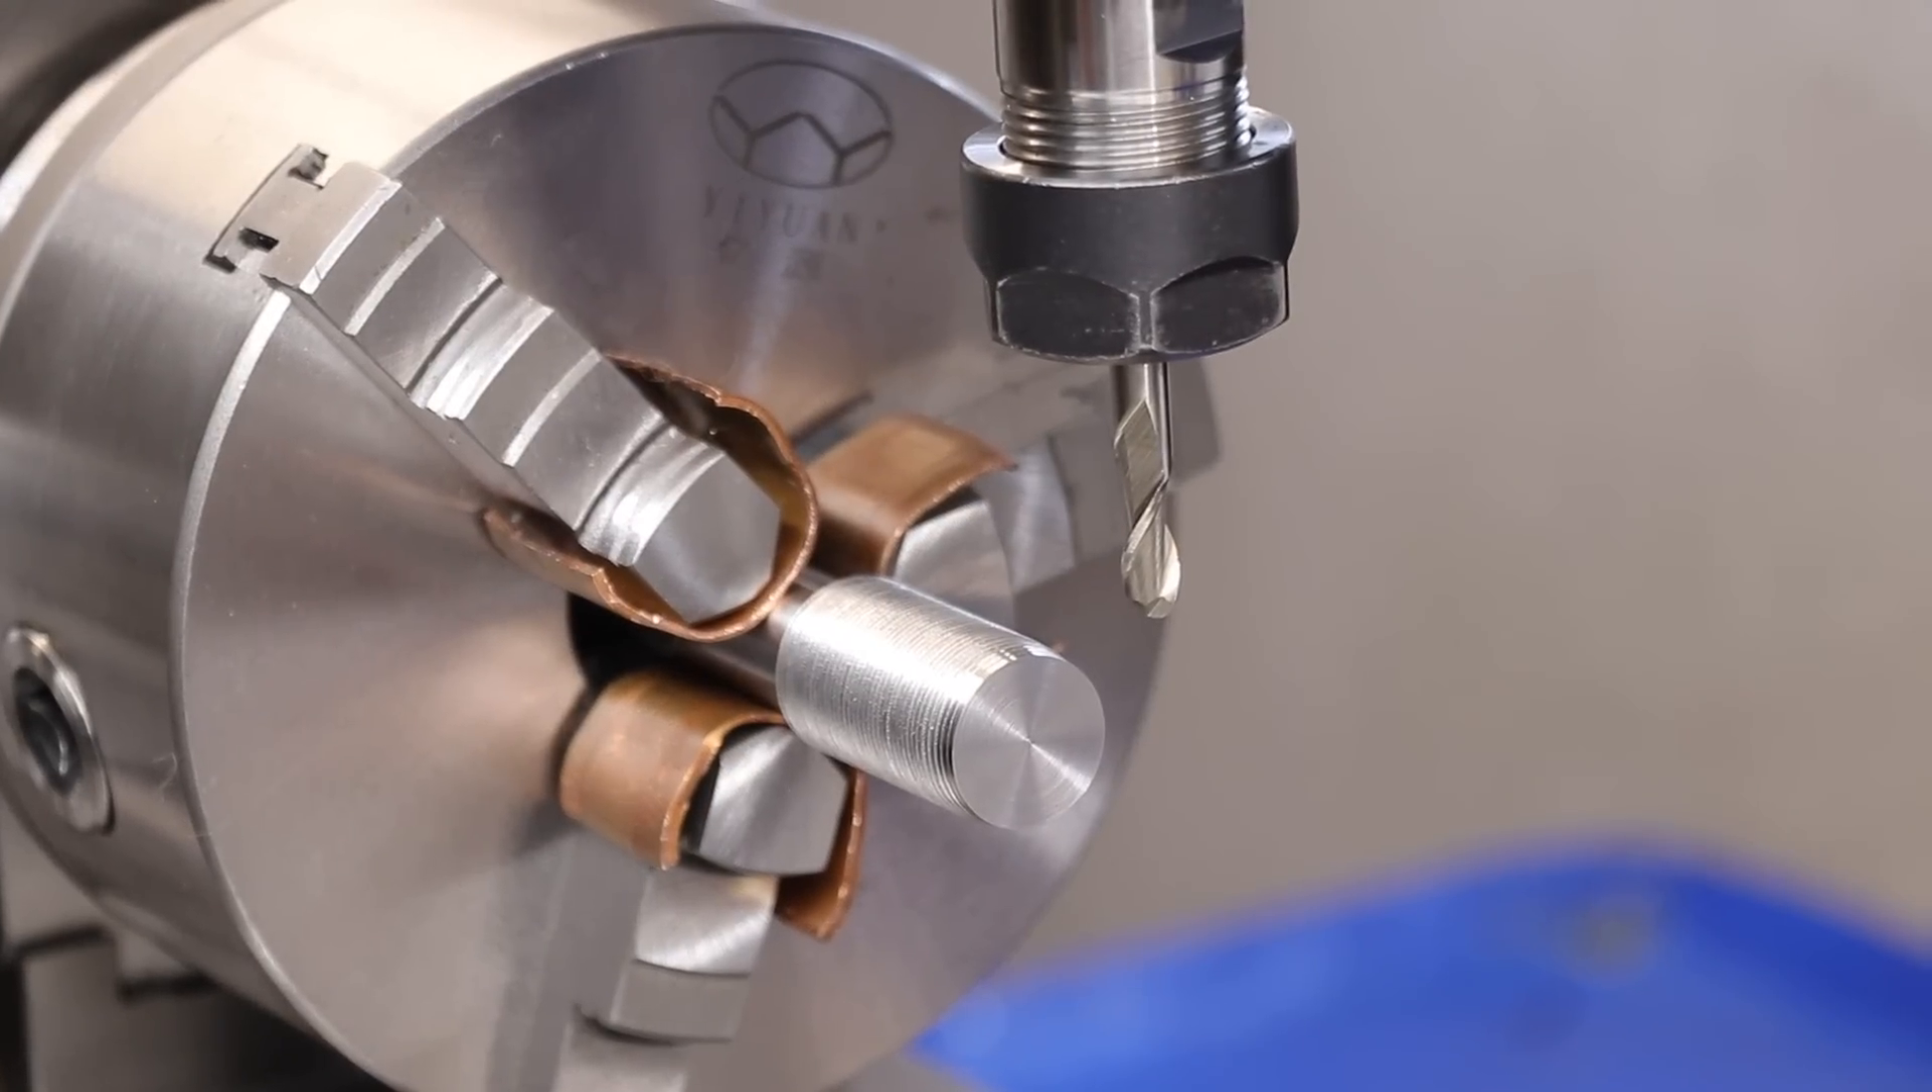Okay, so the part is now back in the dividing head.